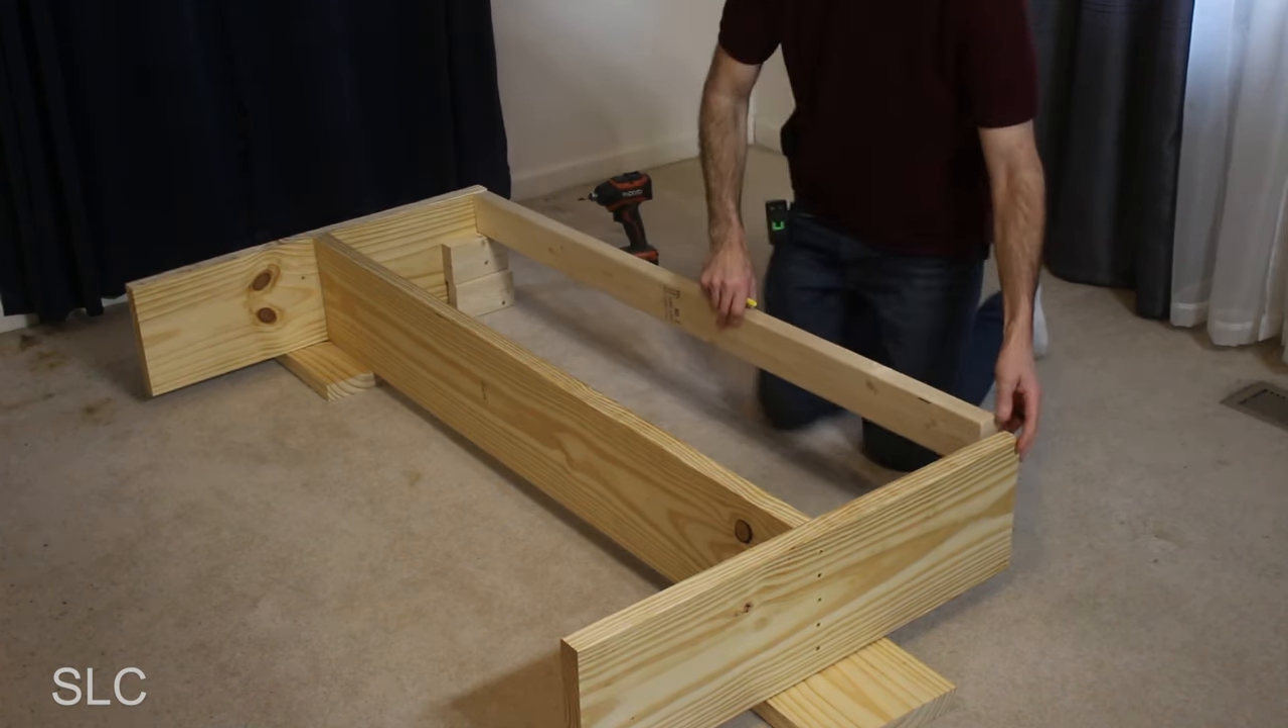Now using some small pieces of wood to help assist, I positioned a 2x4 along the sides.